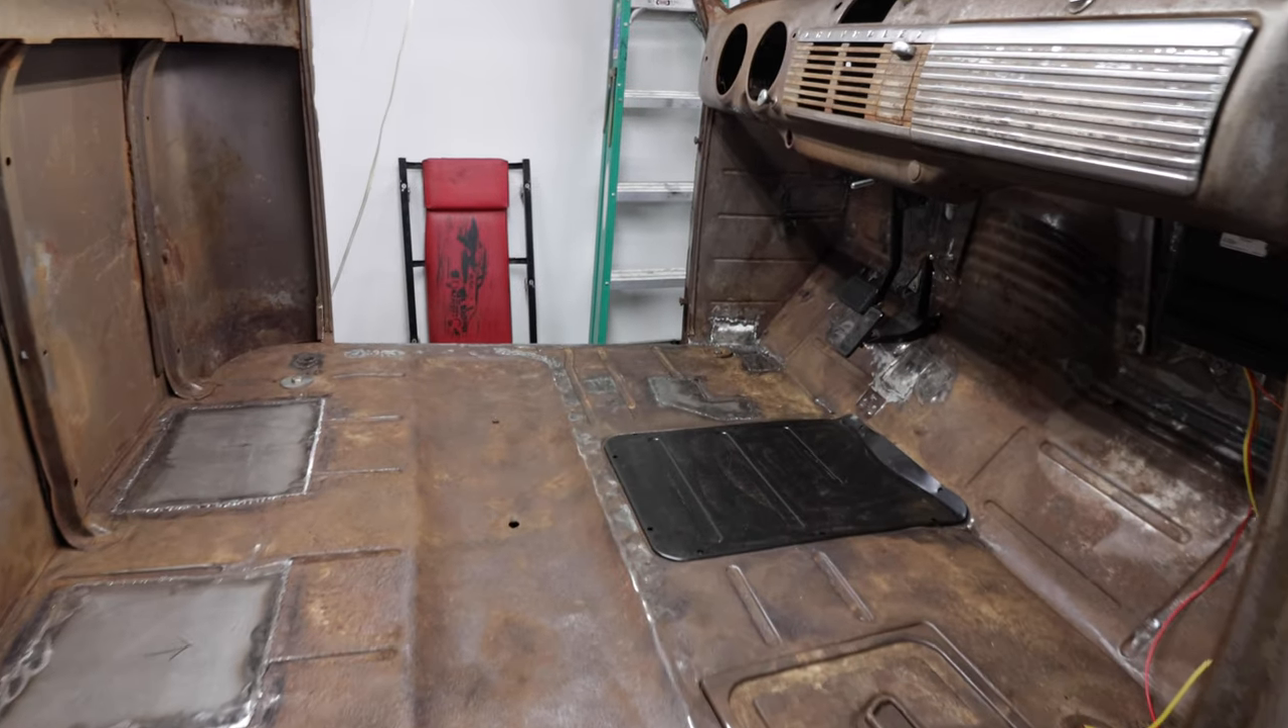Obviously got the rust cleaned out. I've got a ton of metal work done, a bunch of patch panels.